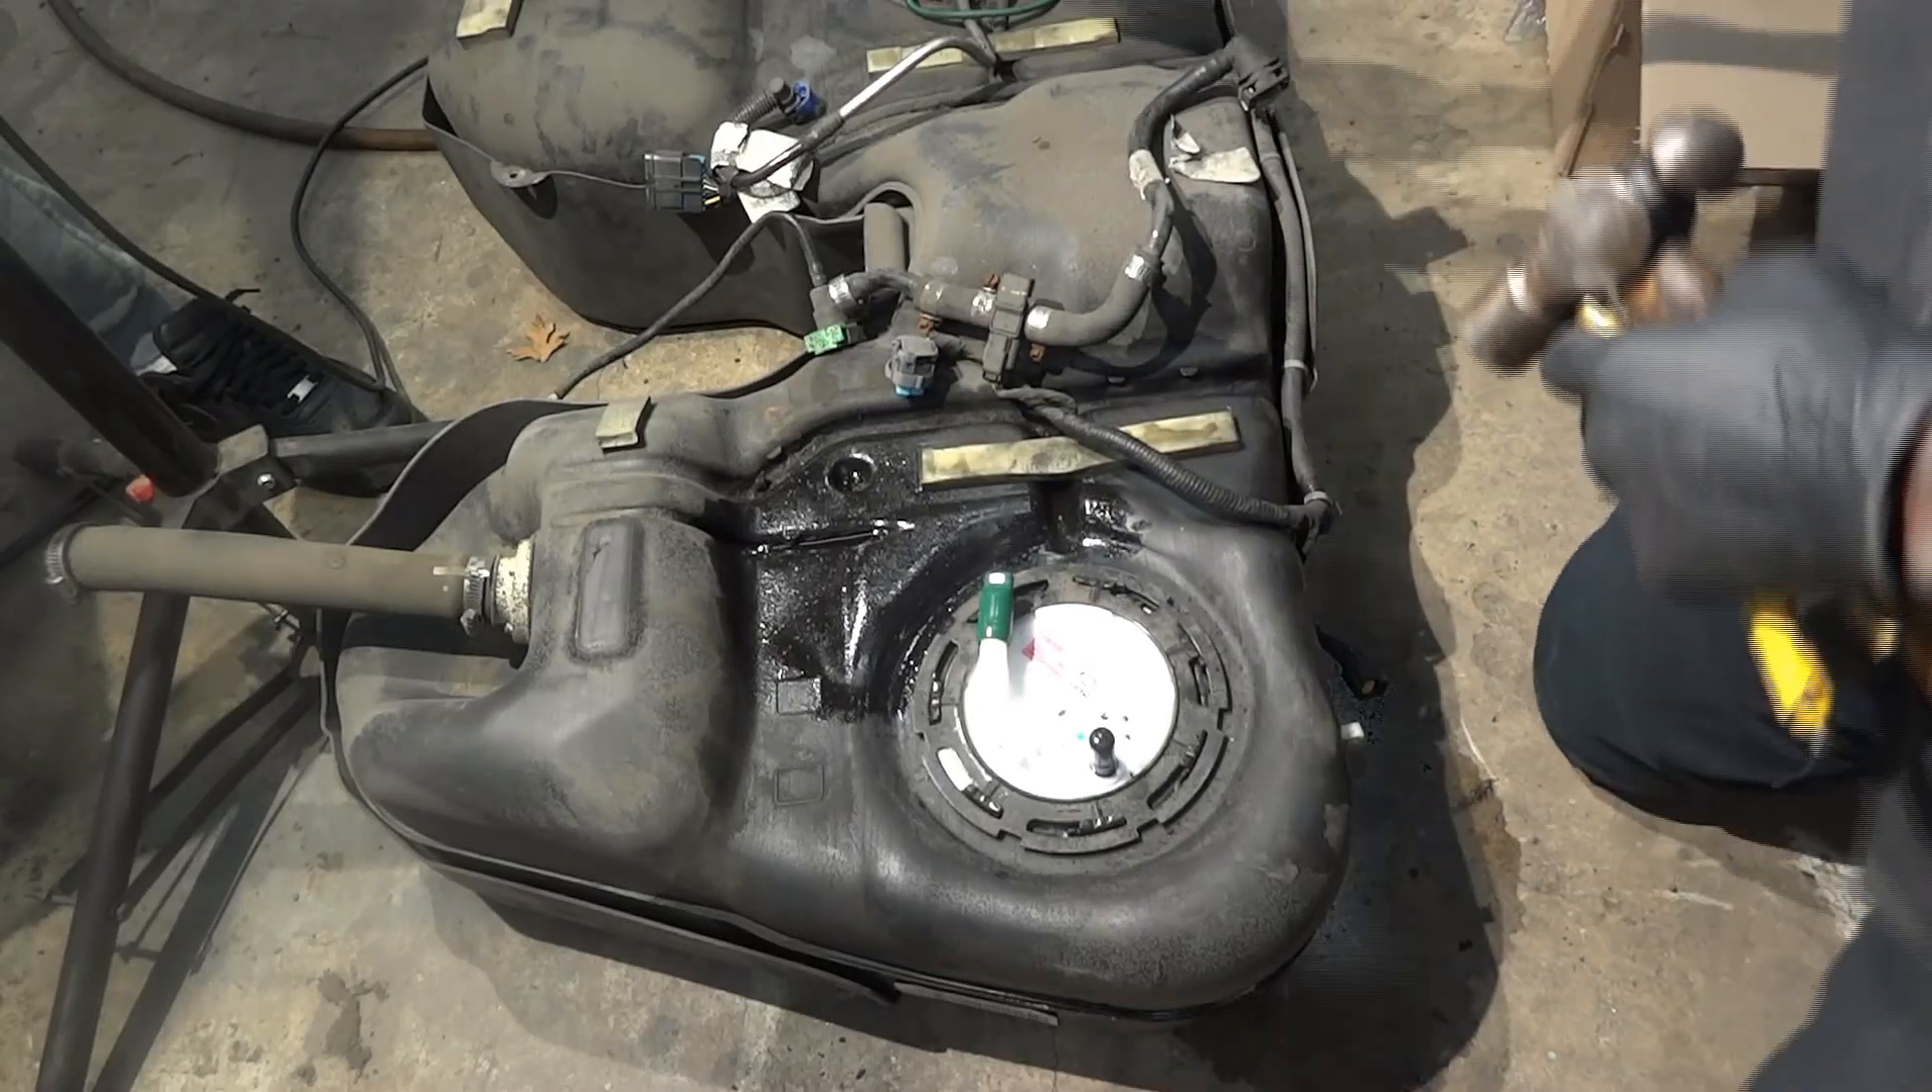All right, so our new fuel pump assembly is installed.